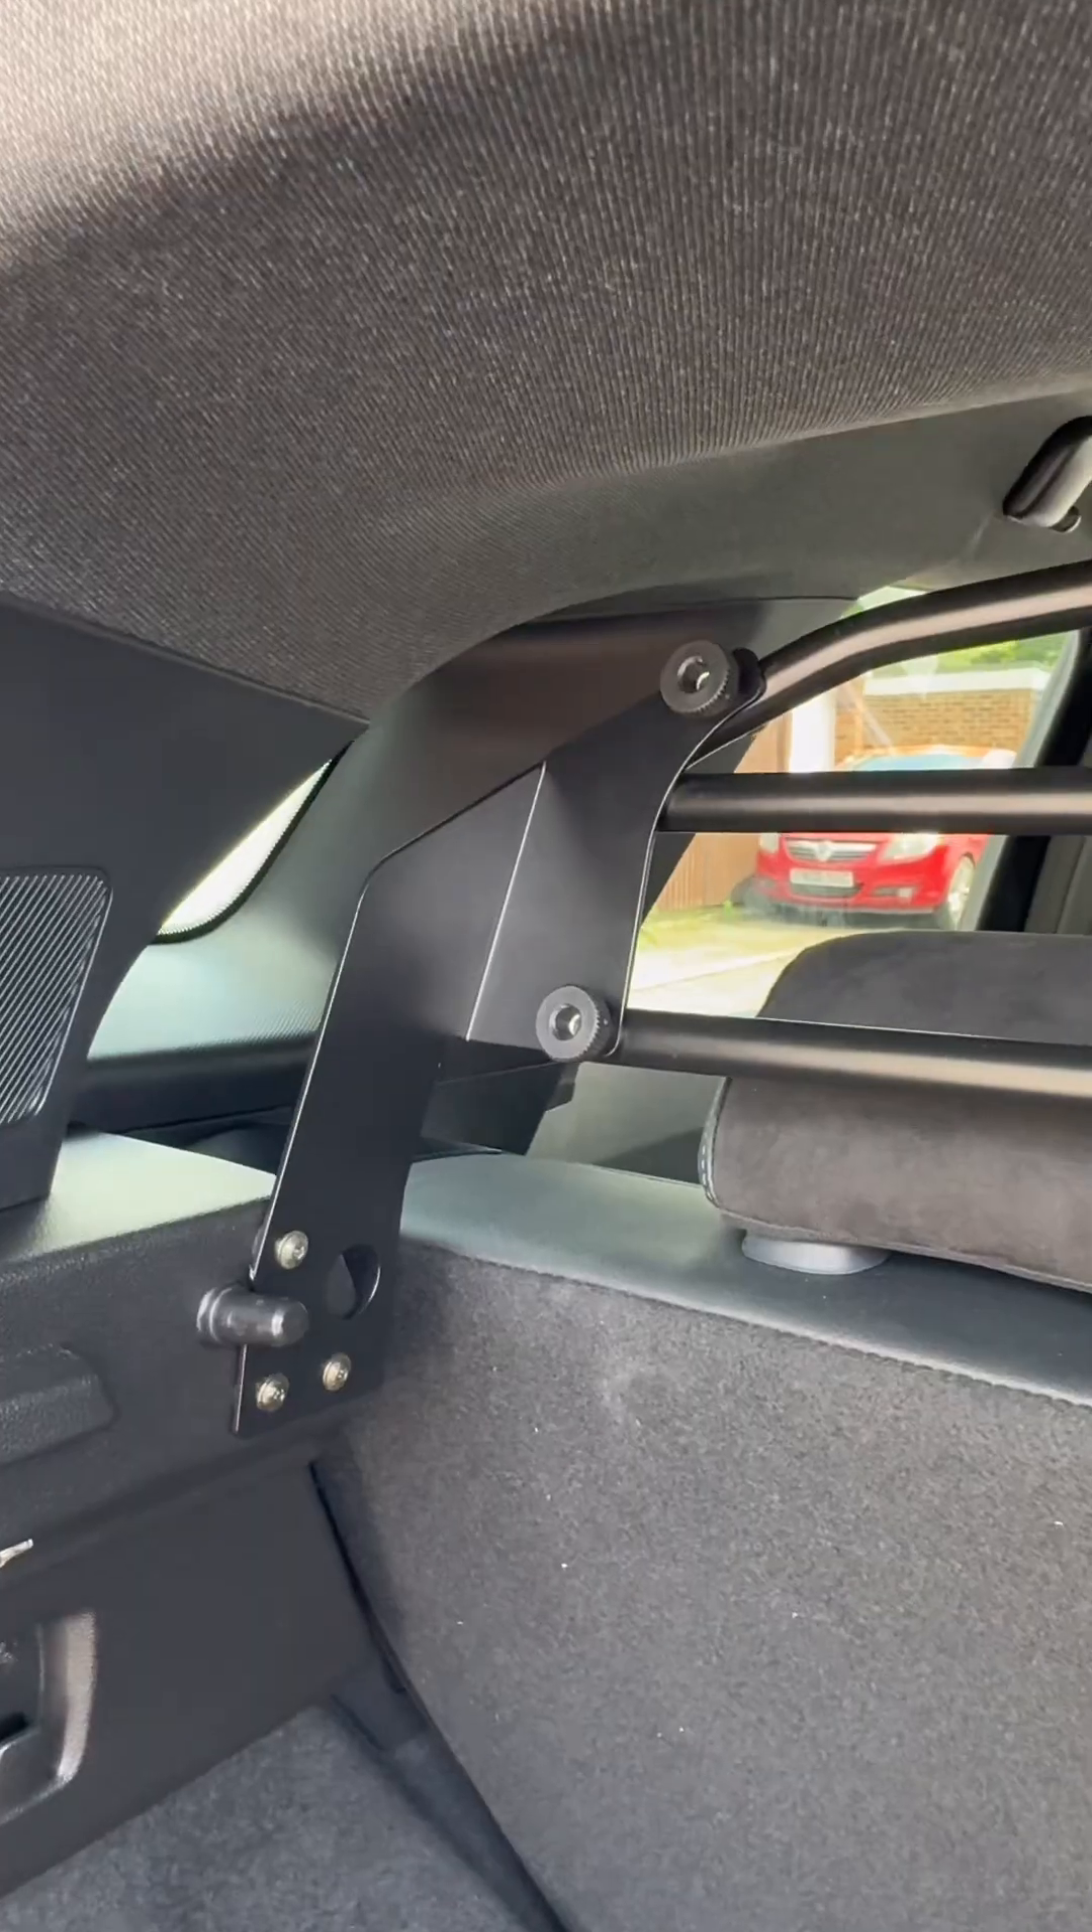And that's it that's a dog rail installed.